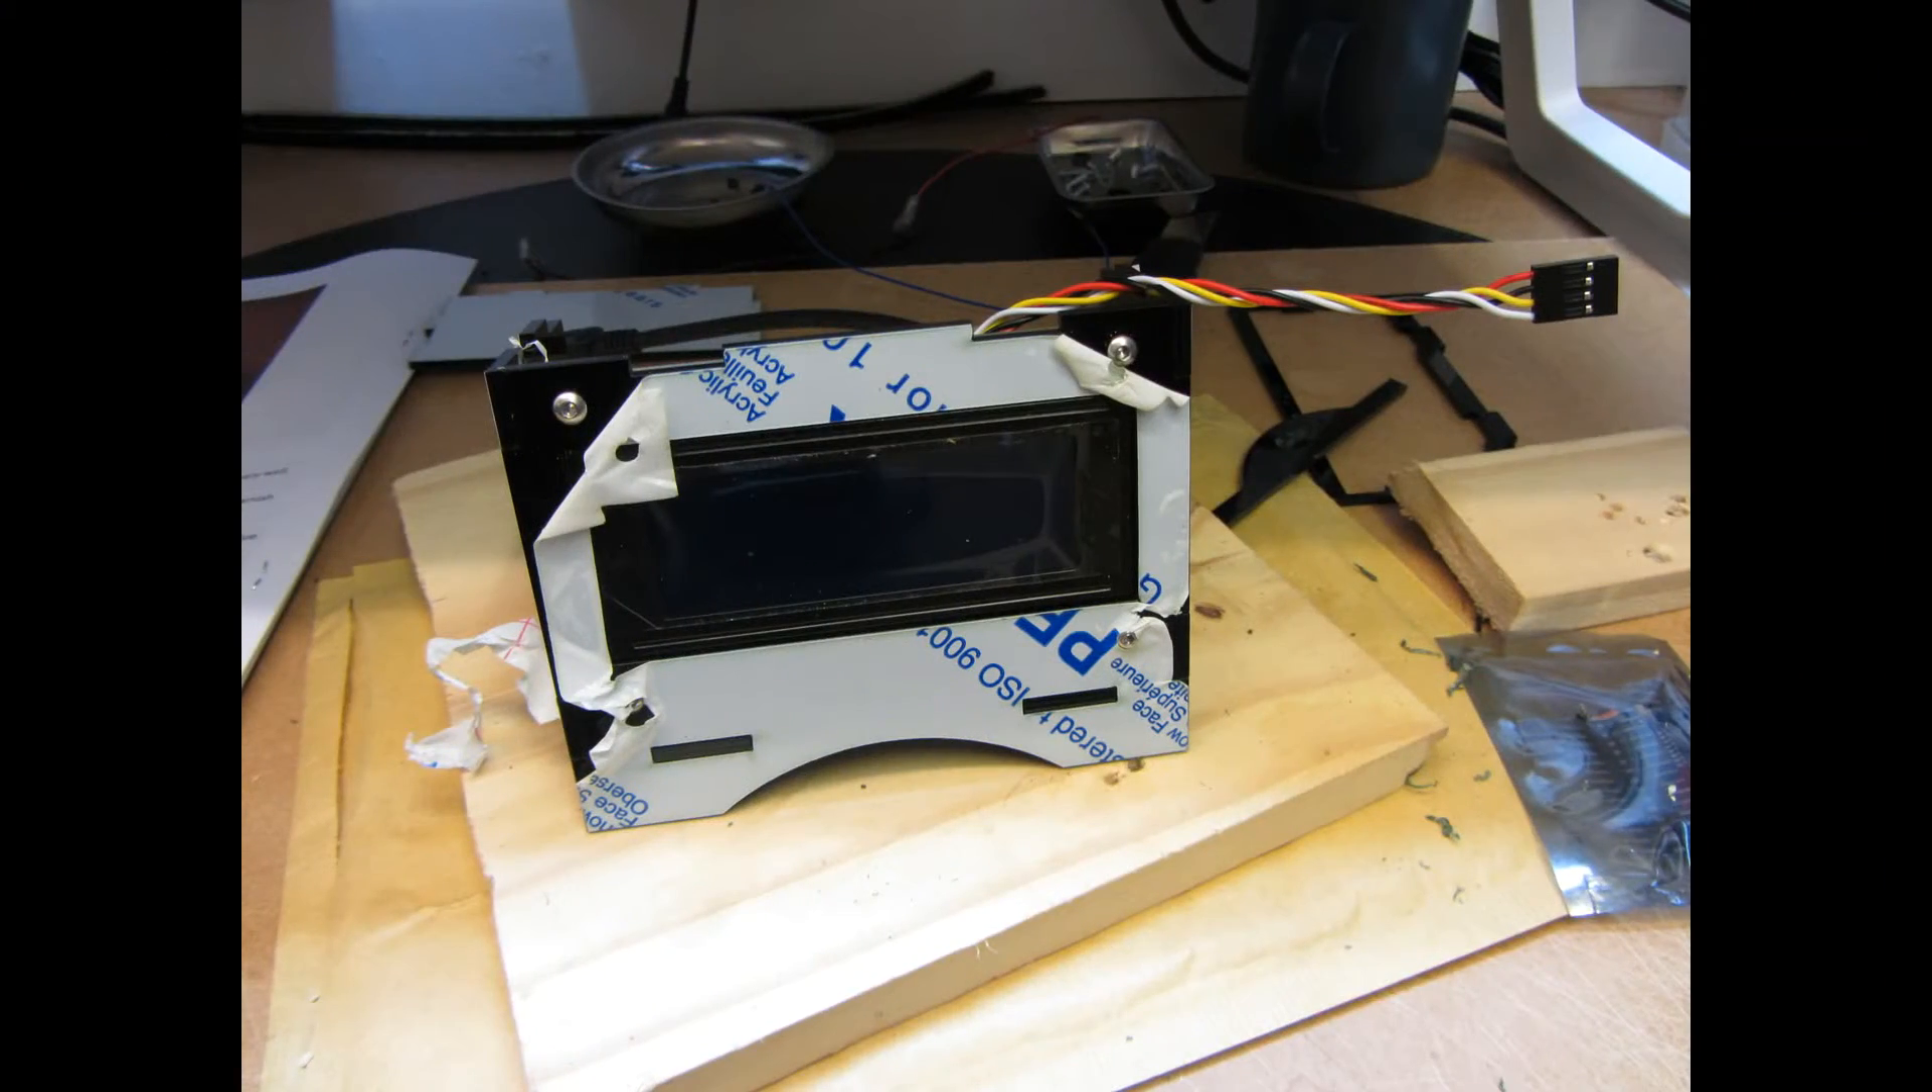So here you see it with the front panel already sort of installed with the lcd screwed into place.